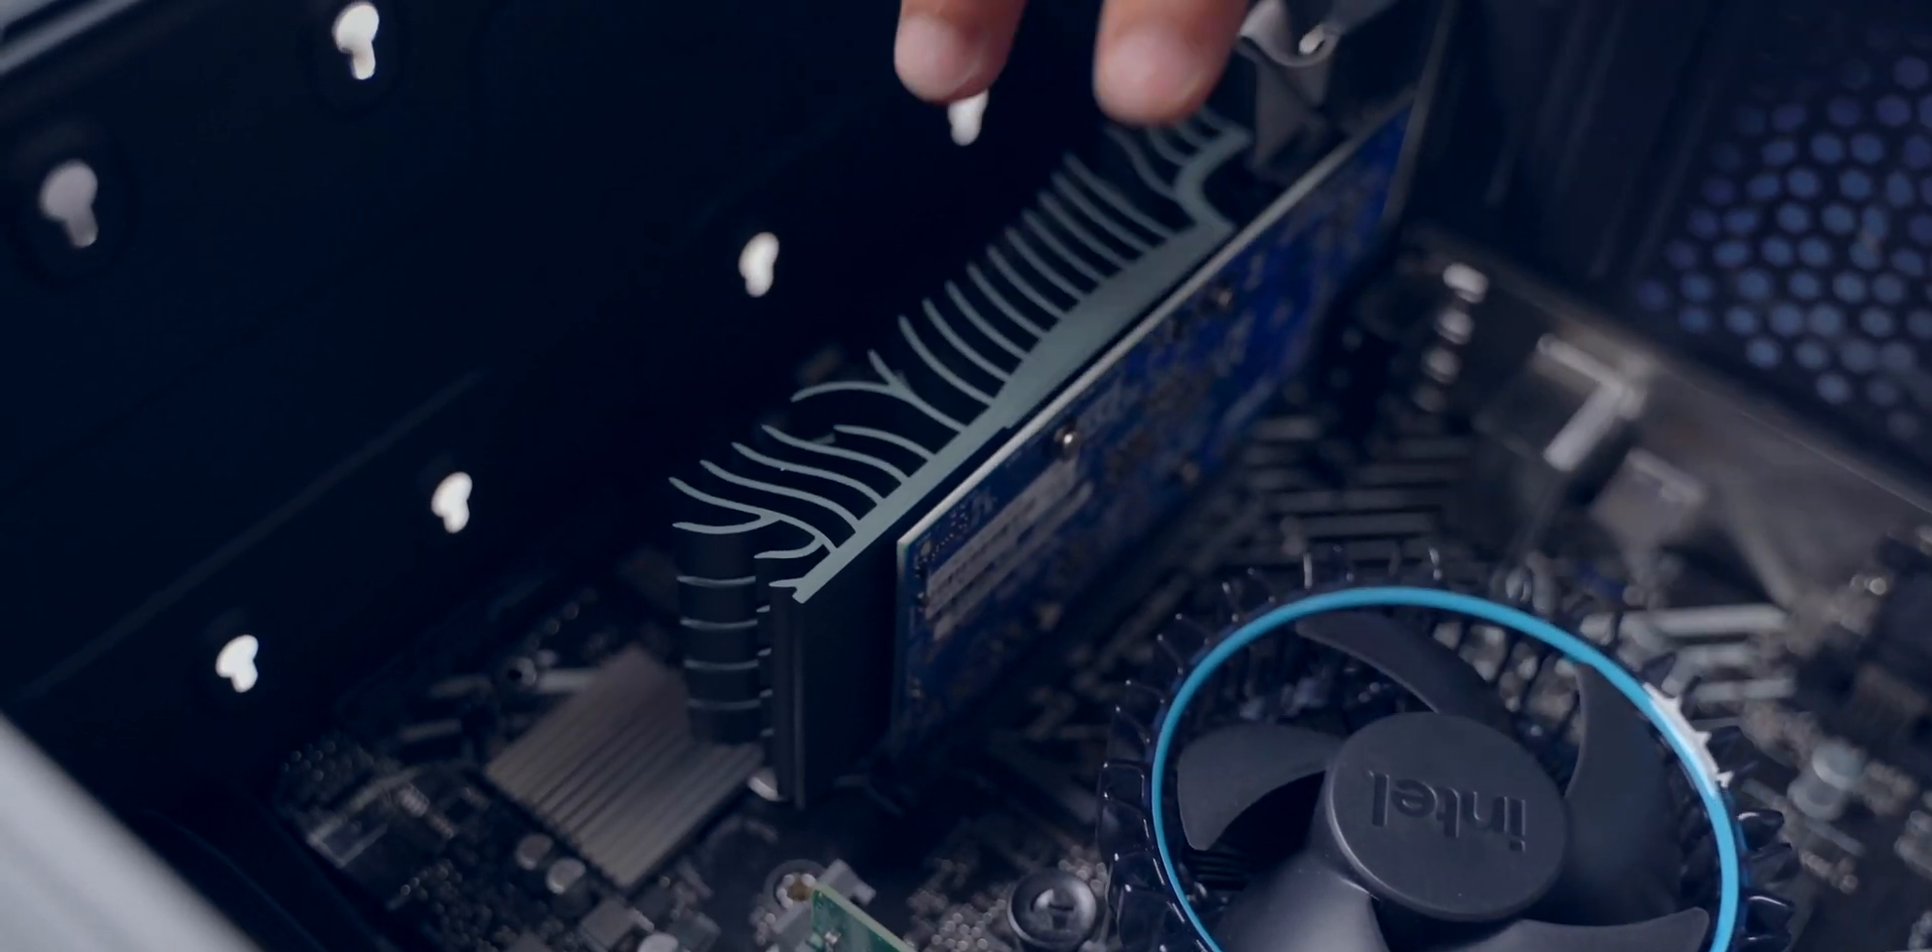All right, as you can see, the graphics card has also been installed over here.